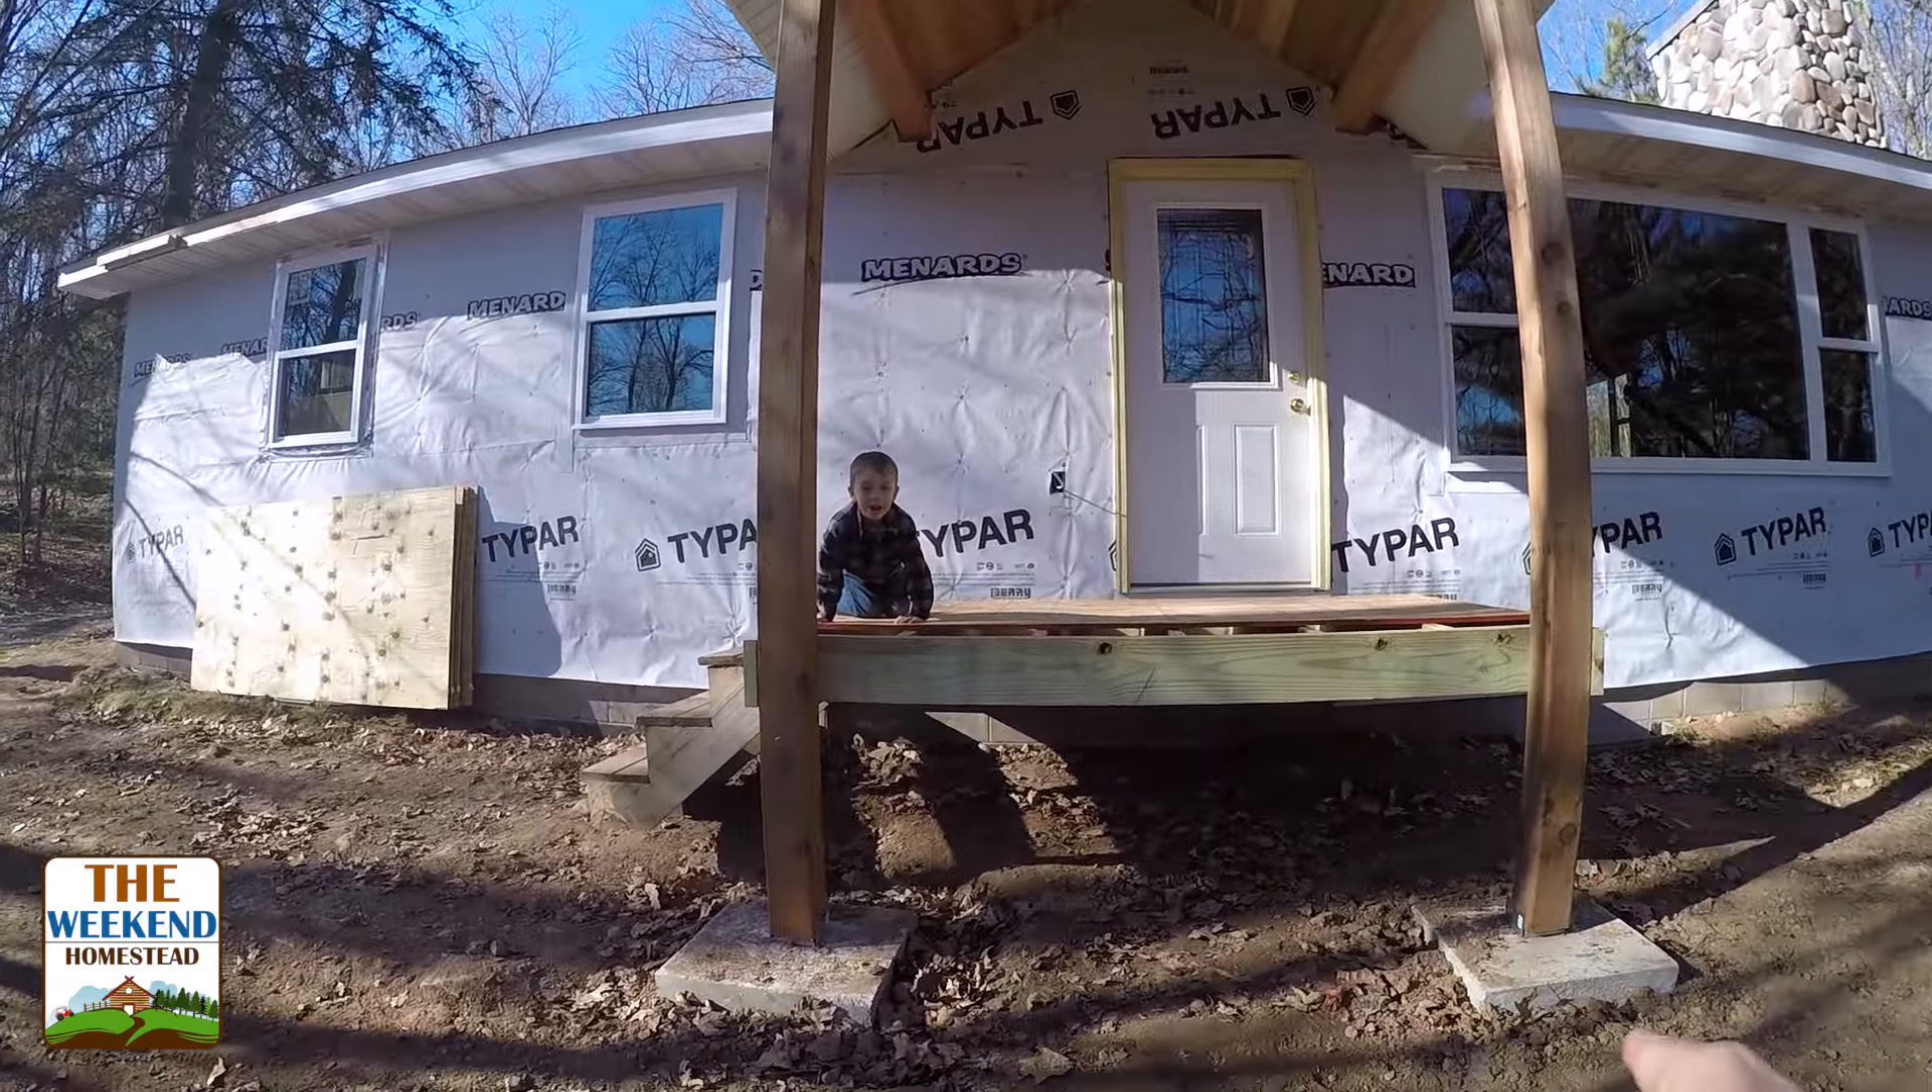But because of what we have that needed to get it going for the wintertime here, we just have these steps here. The posts are in and the concrete is in down here.